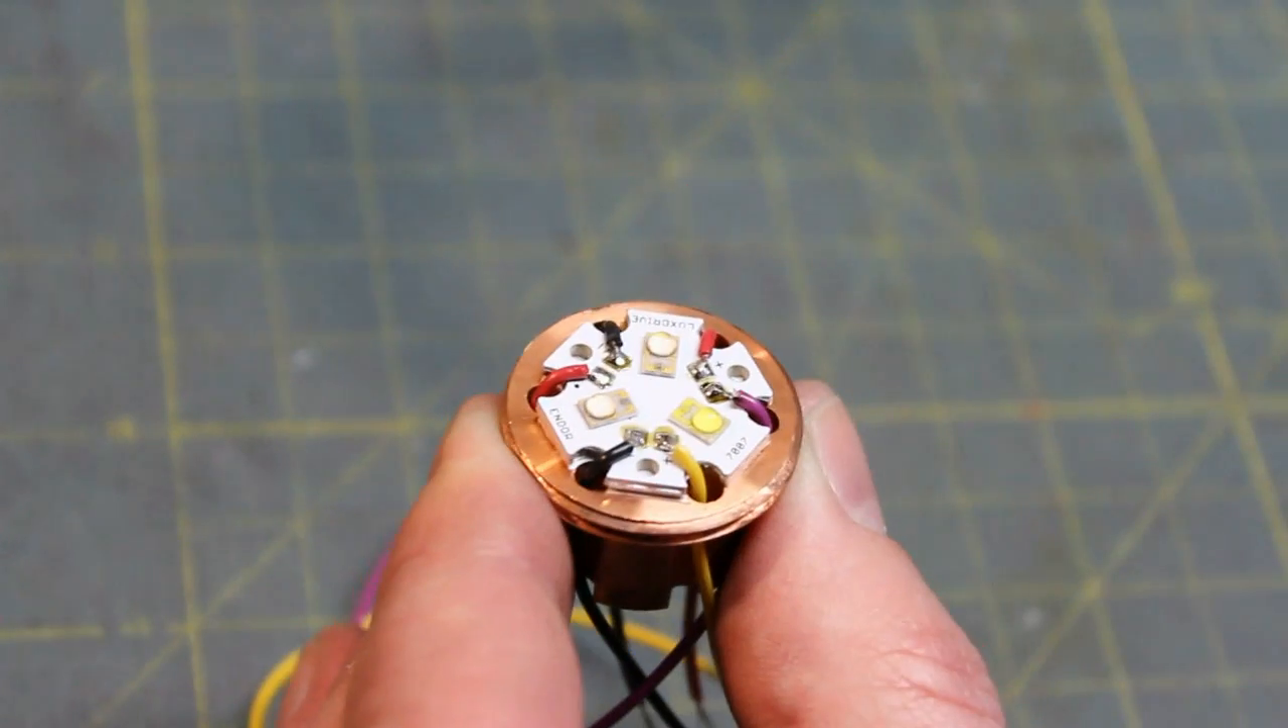And you can see that the wires go through those holes.